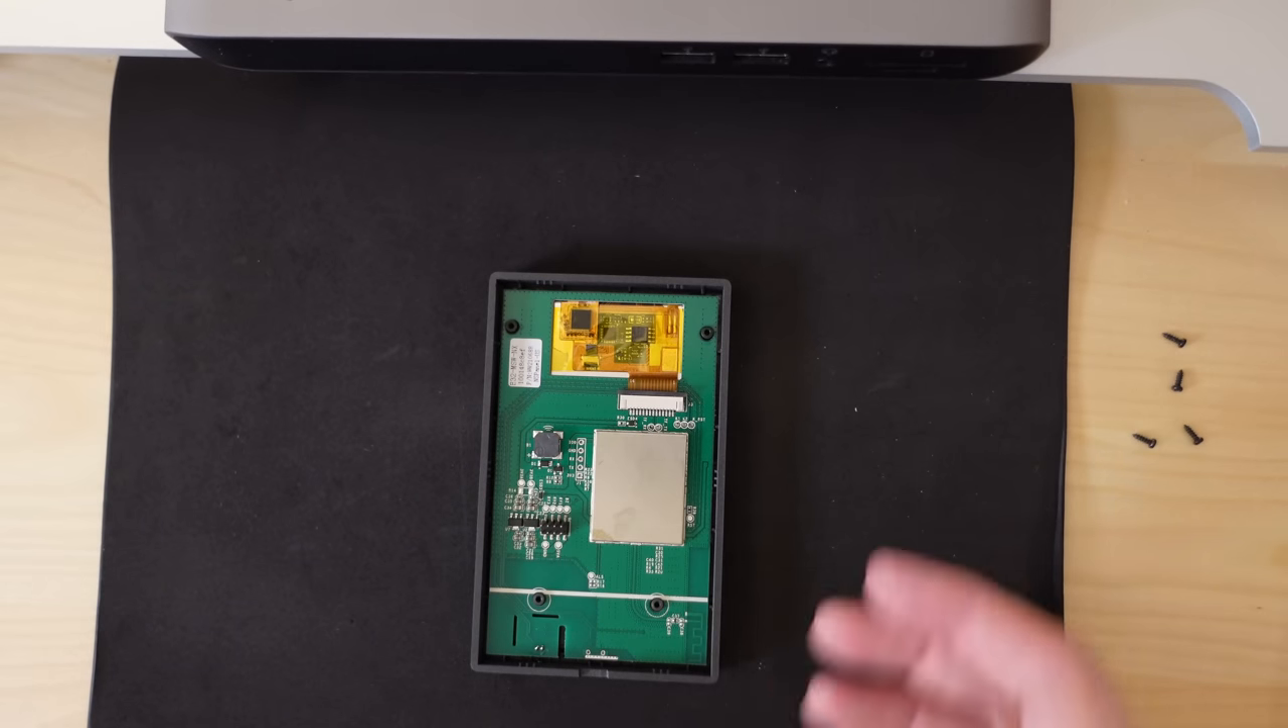With those four small Phillips screws removed this plastic piece just comes right off the back and that exposes the circuit board.